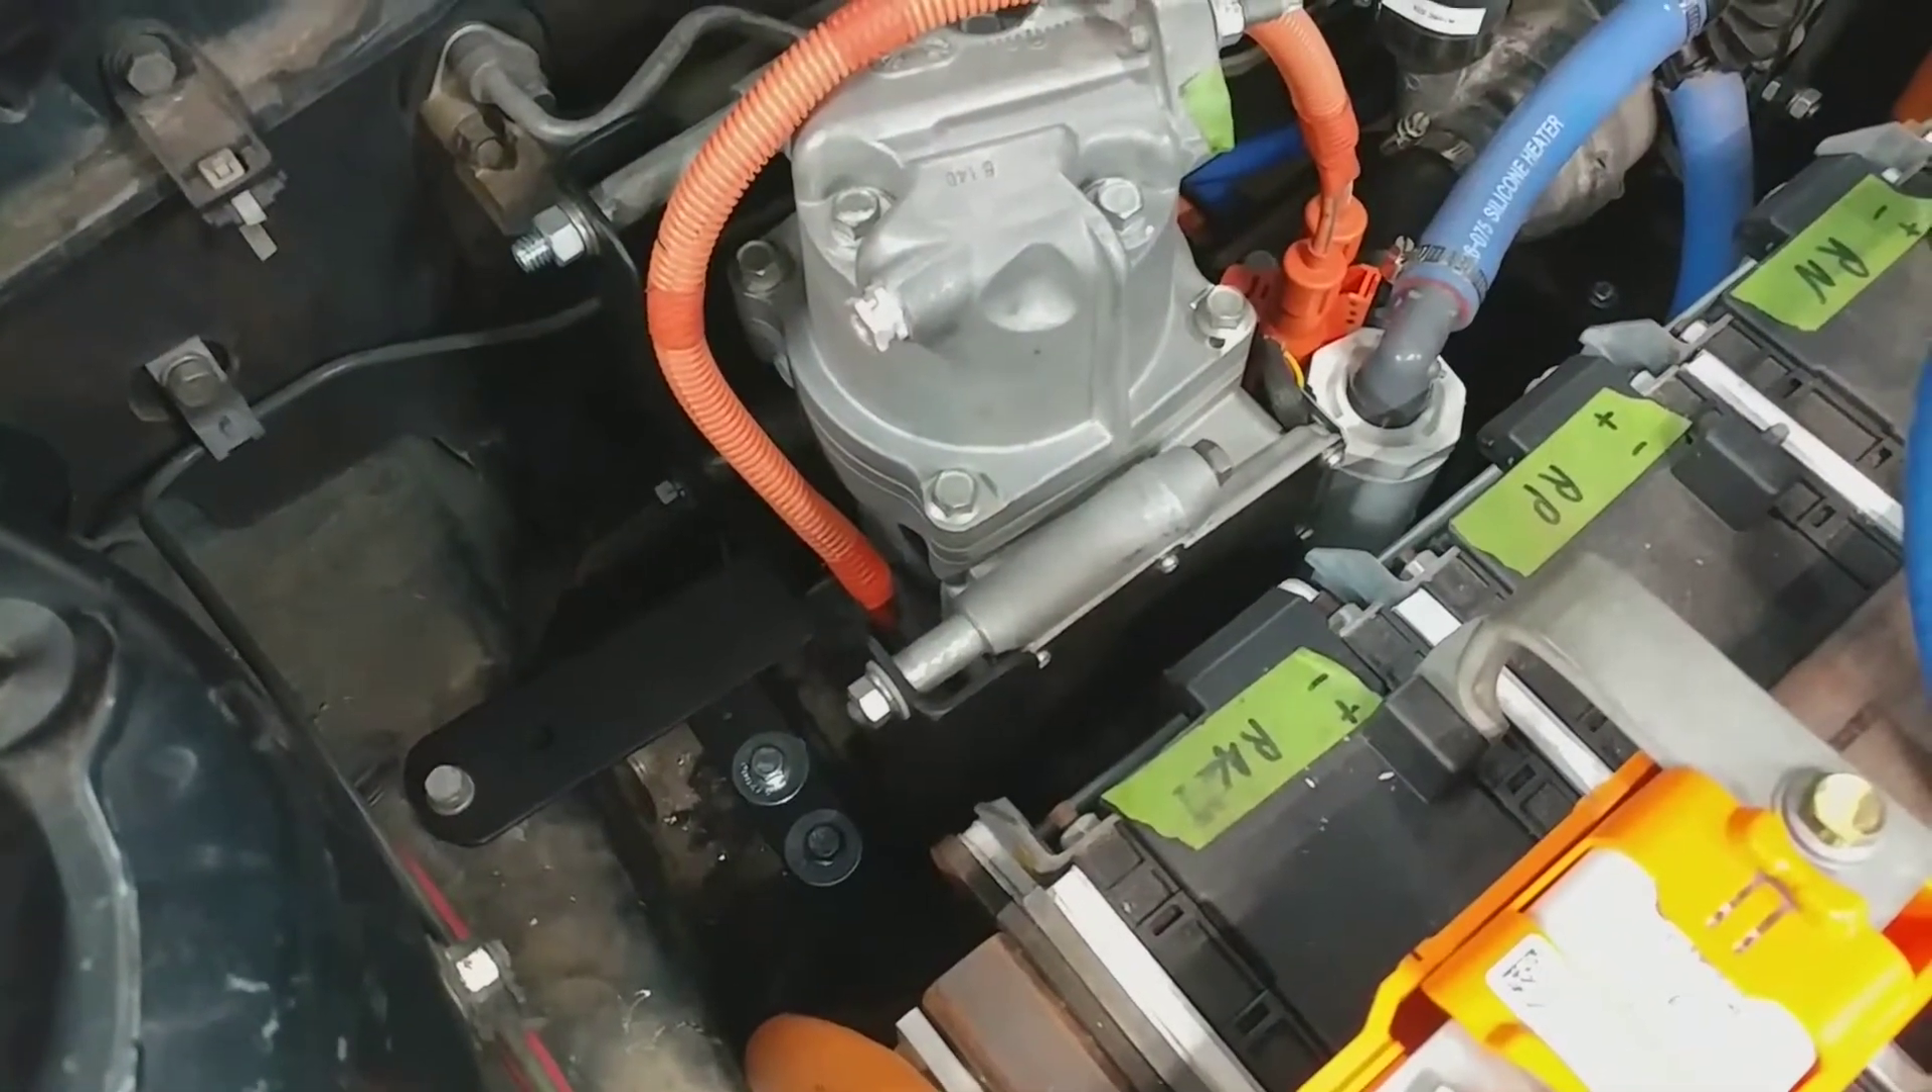Here's the AC compressor bolted in with the finished bracket.